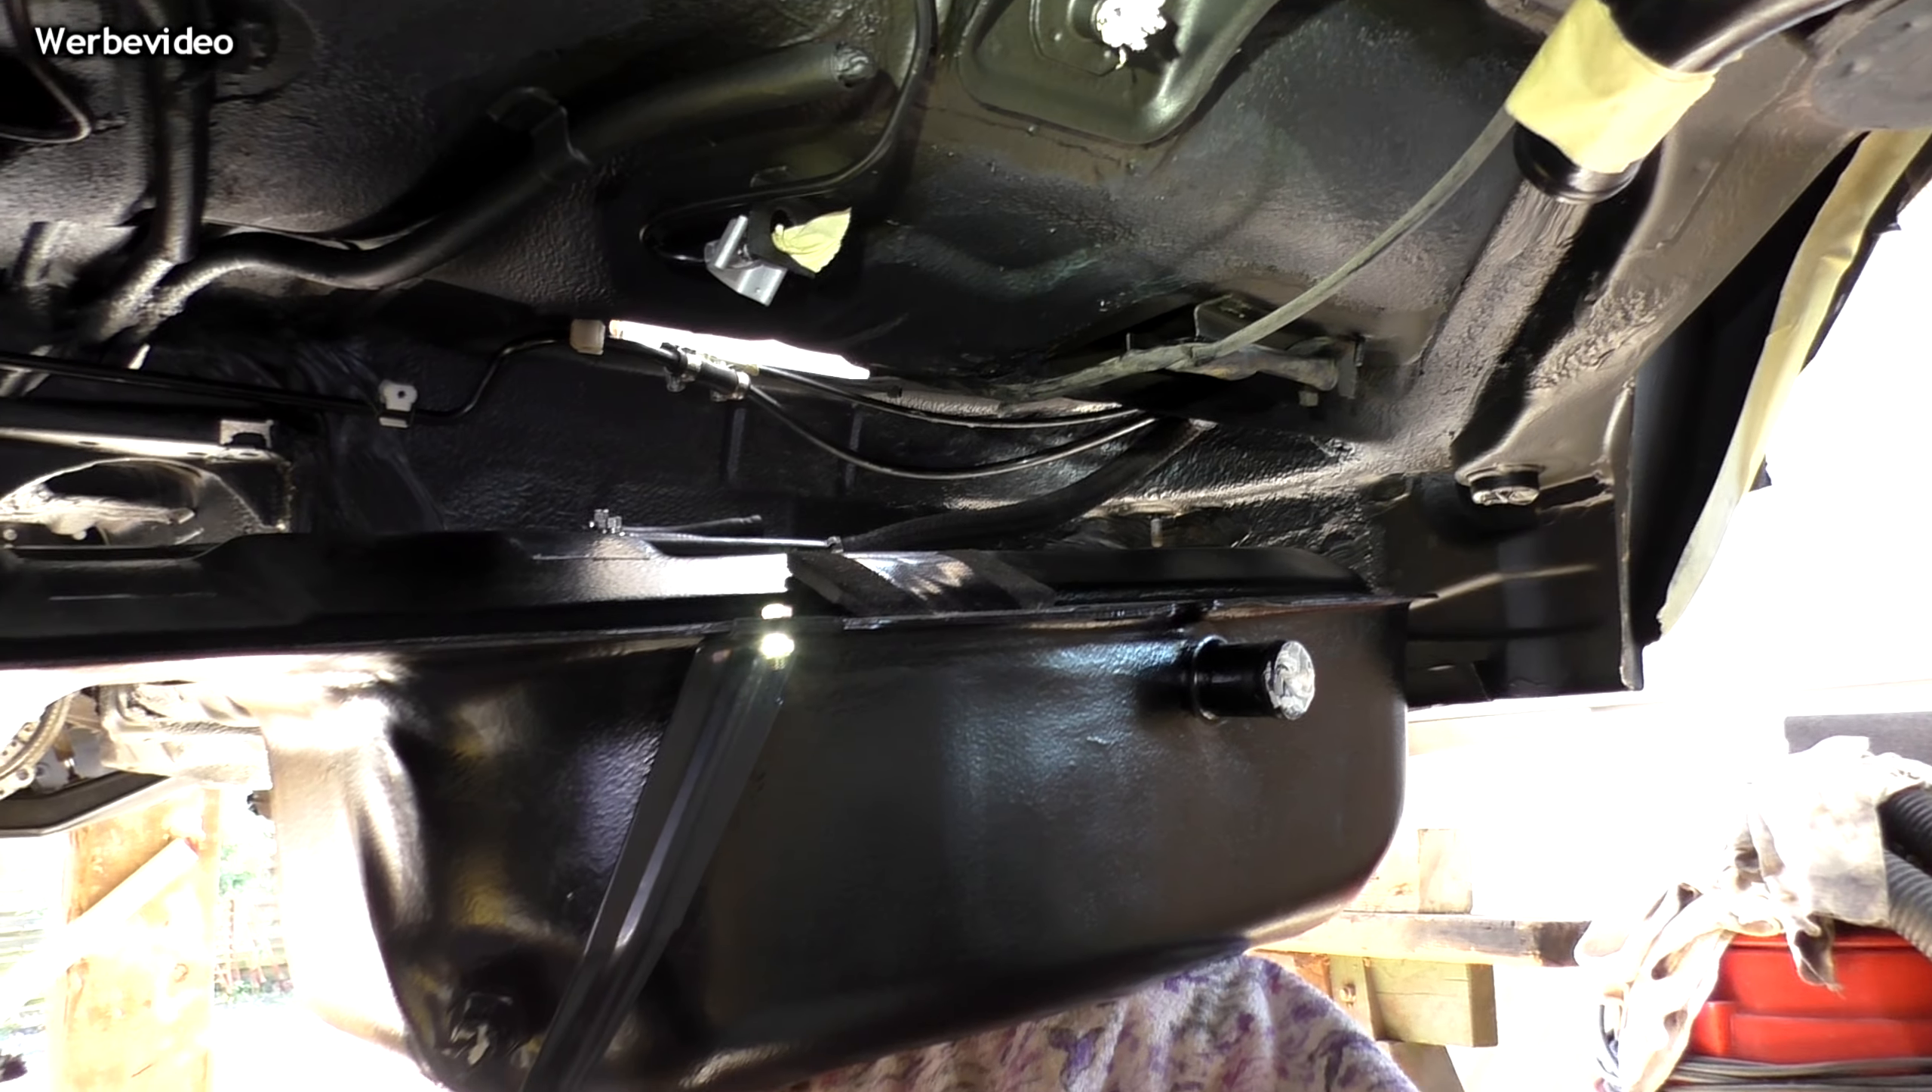Tank ist drin. Den habe ich jetzt komplett einmal untergehievt.